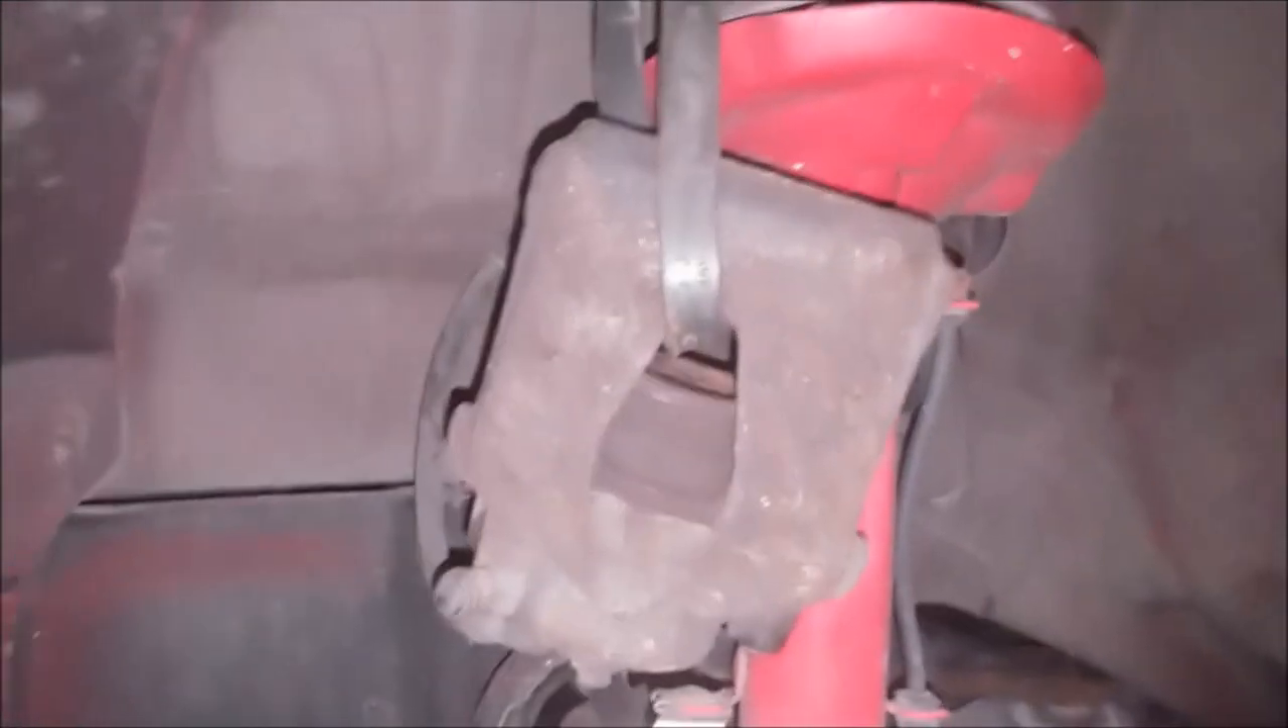I have the caliper secured up and out of the way.